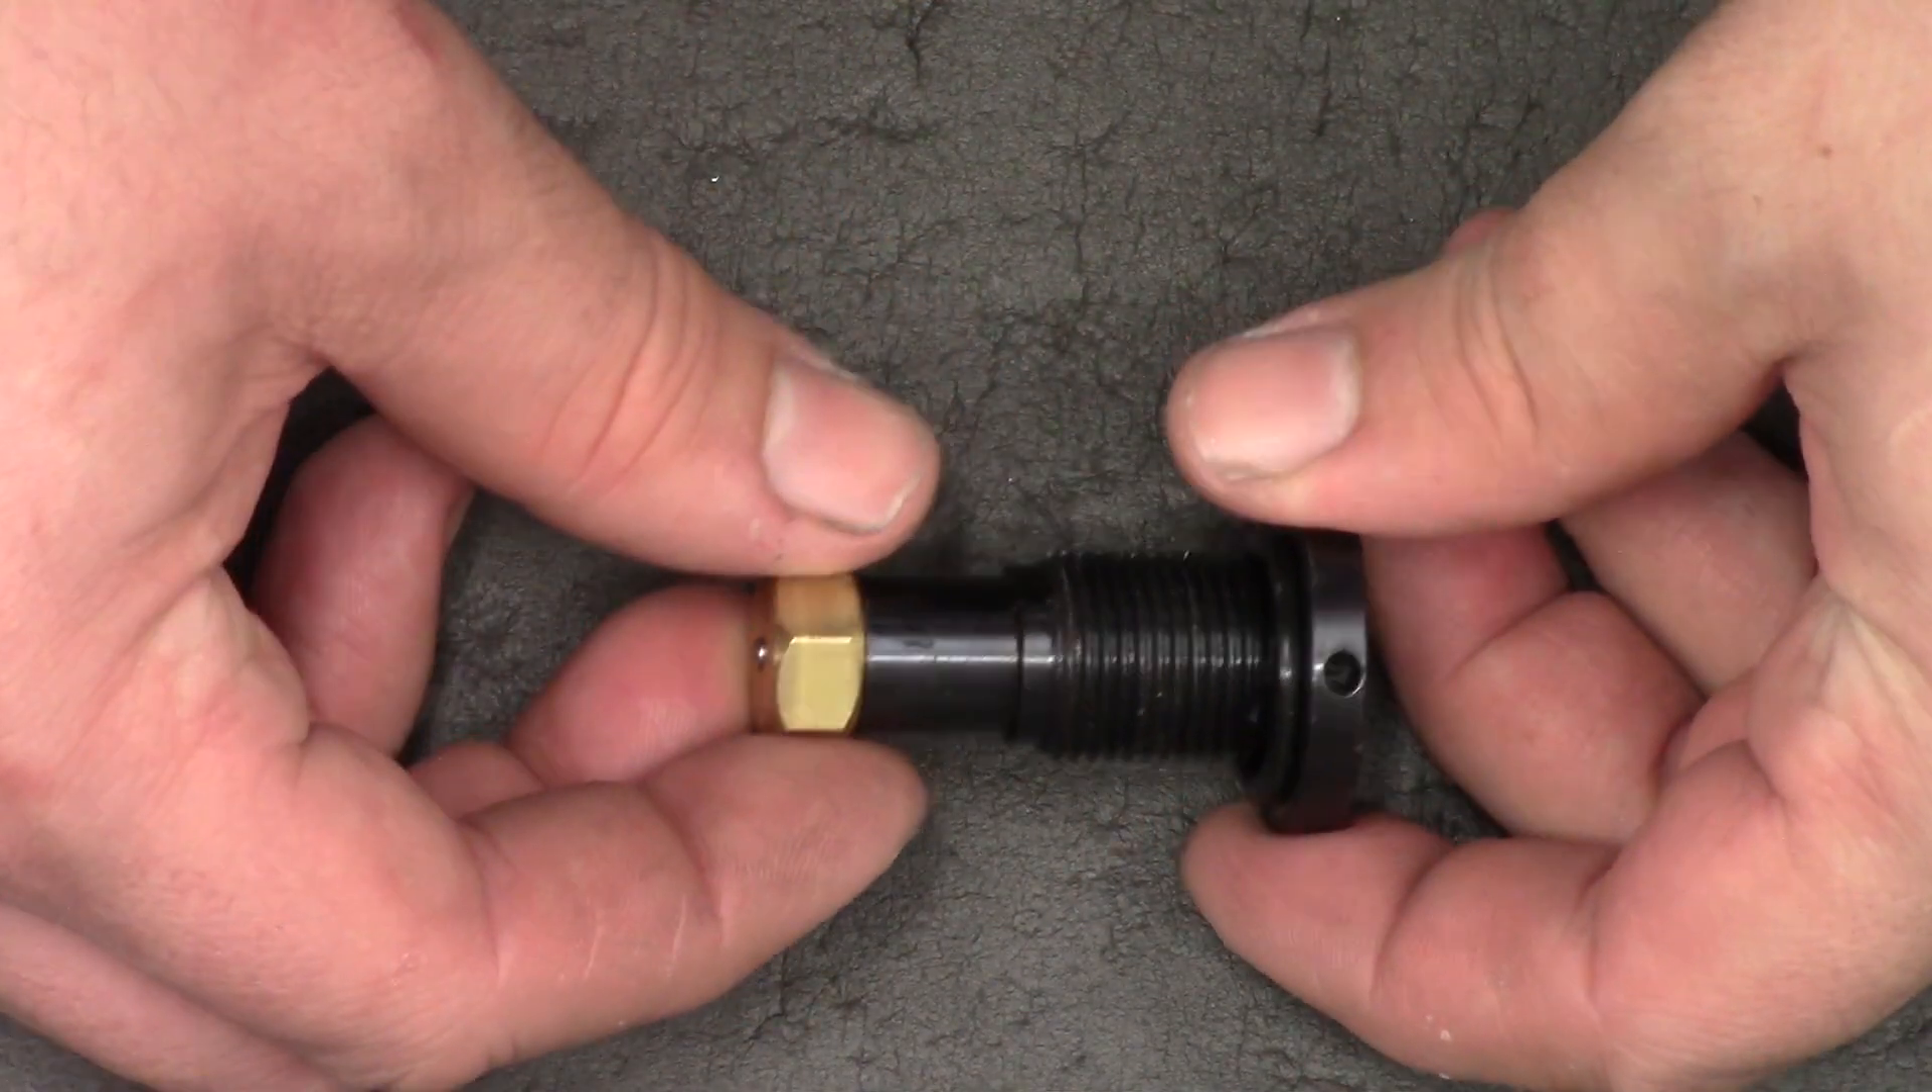Right now that the bottle valve is out of the rifle we can start disassembling it further.